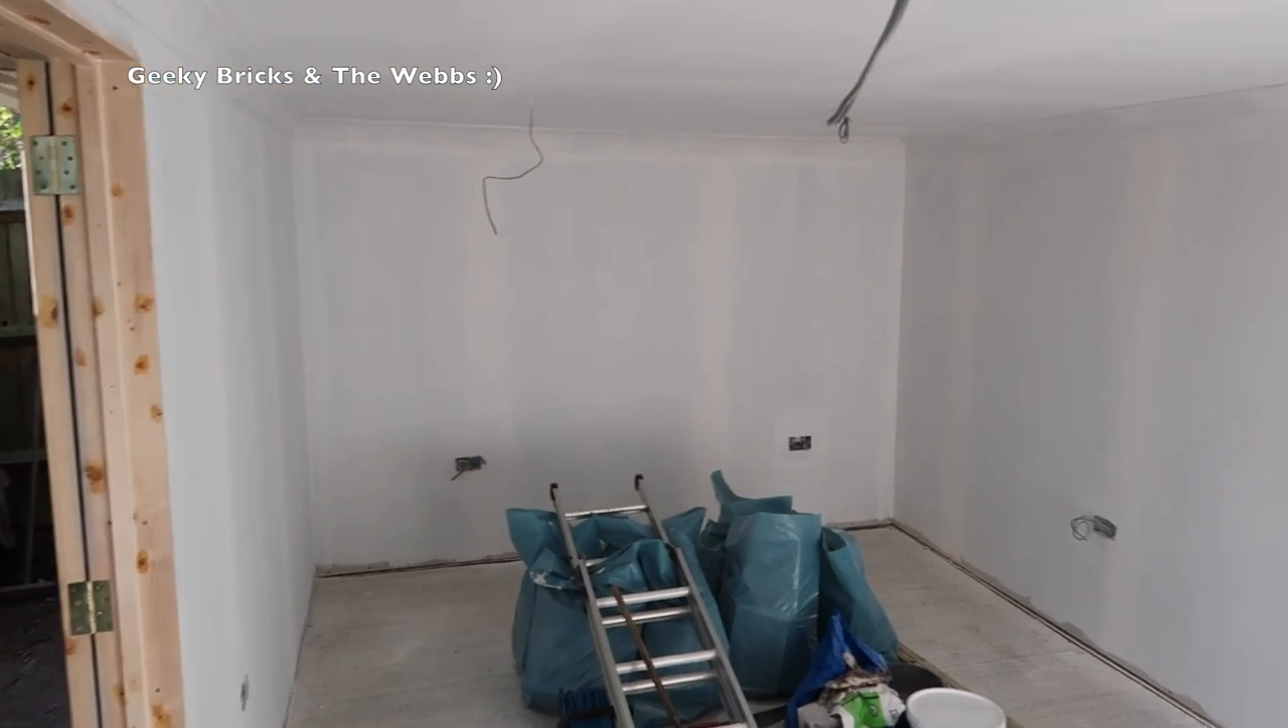You can obviously see the cables are hanging down now ready for the lights to be fitted.